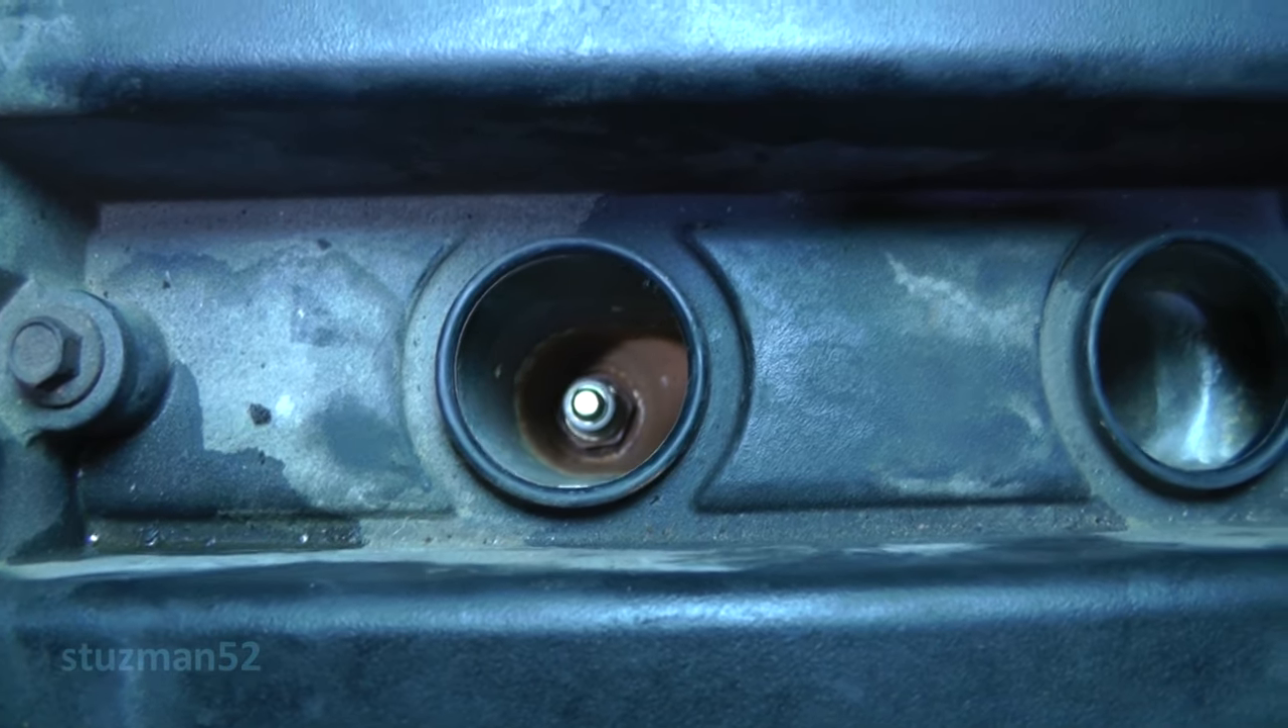So, now we got the spark plug wires out.